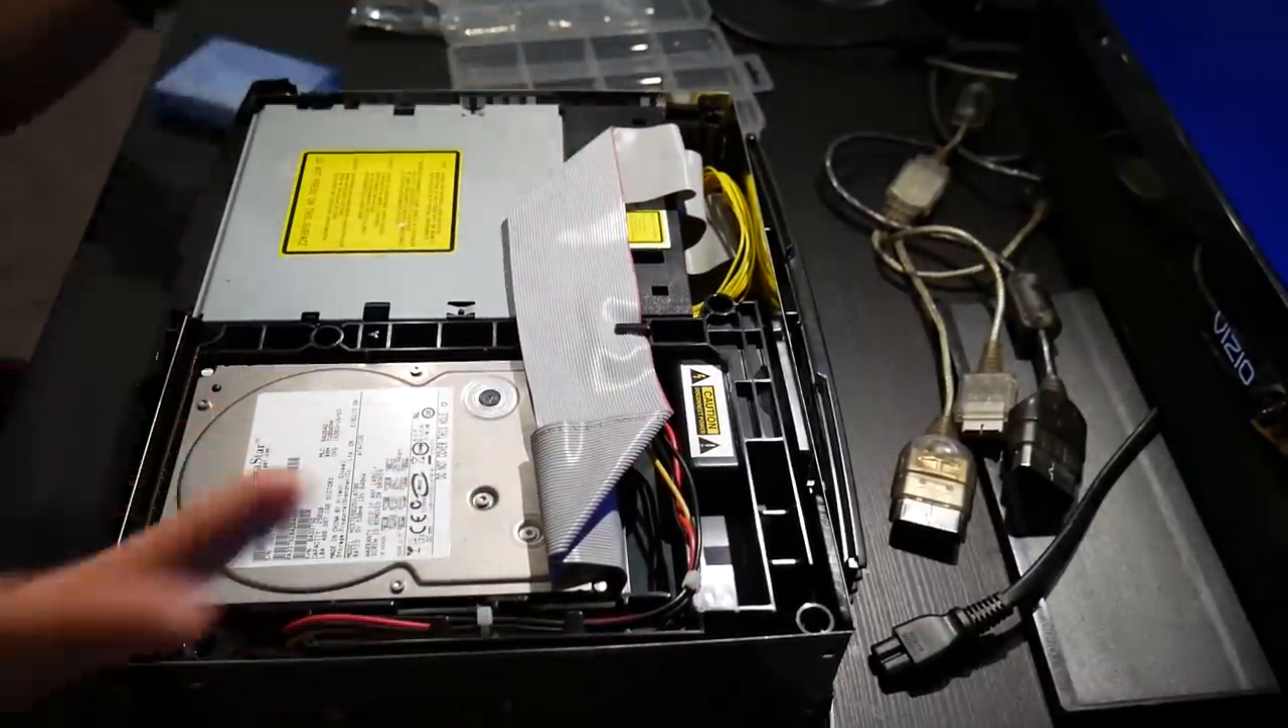I have everything except for the top put back on here.